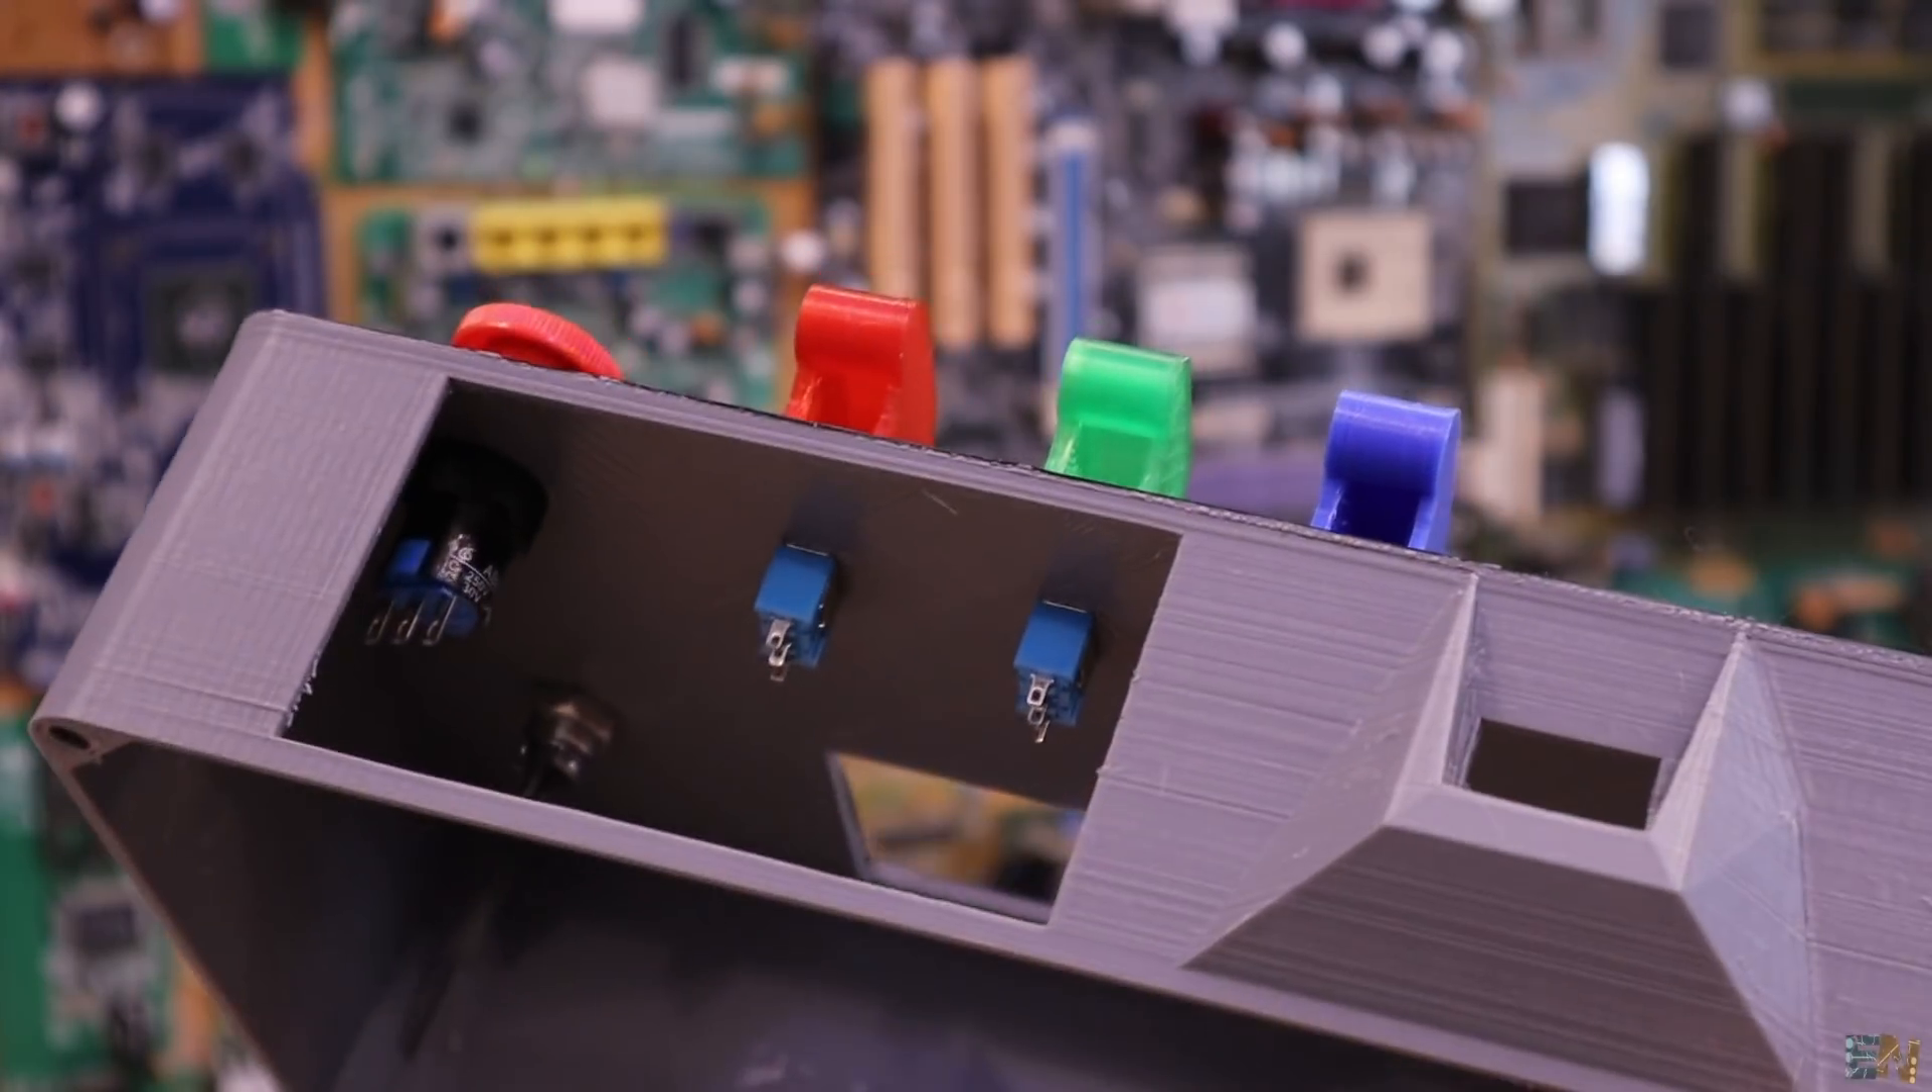Aprieta la tuerca y listo. Ya tenemos los interruptores de palanca.